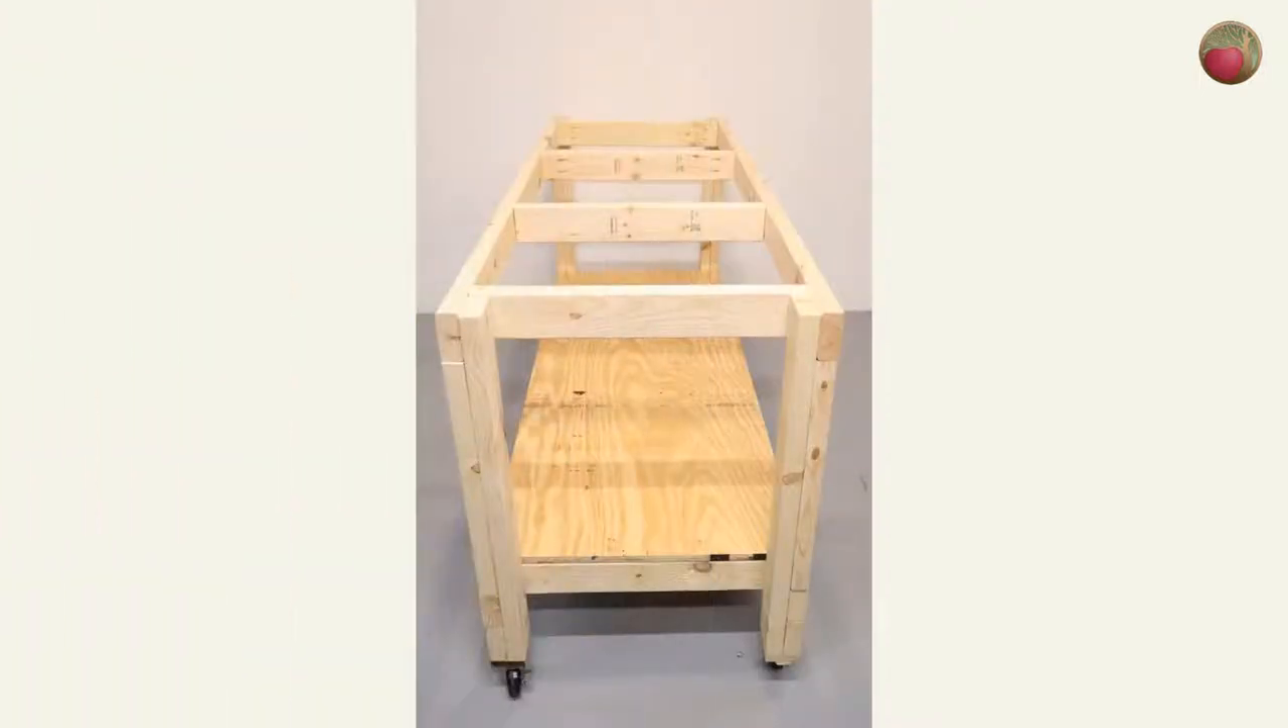And, here's the finished frame with that lower shelf installed.